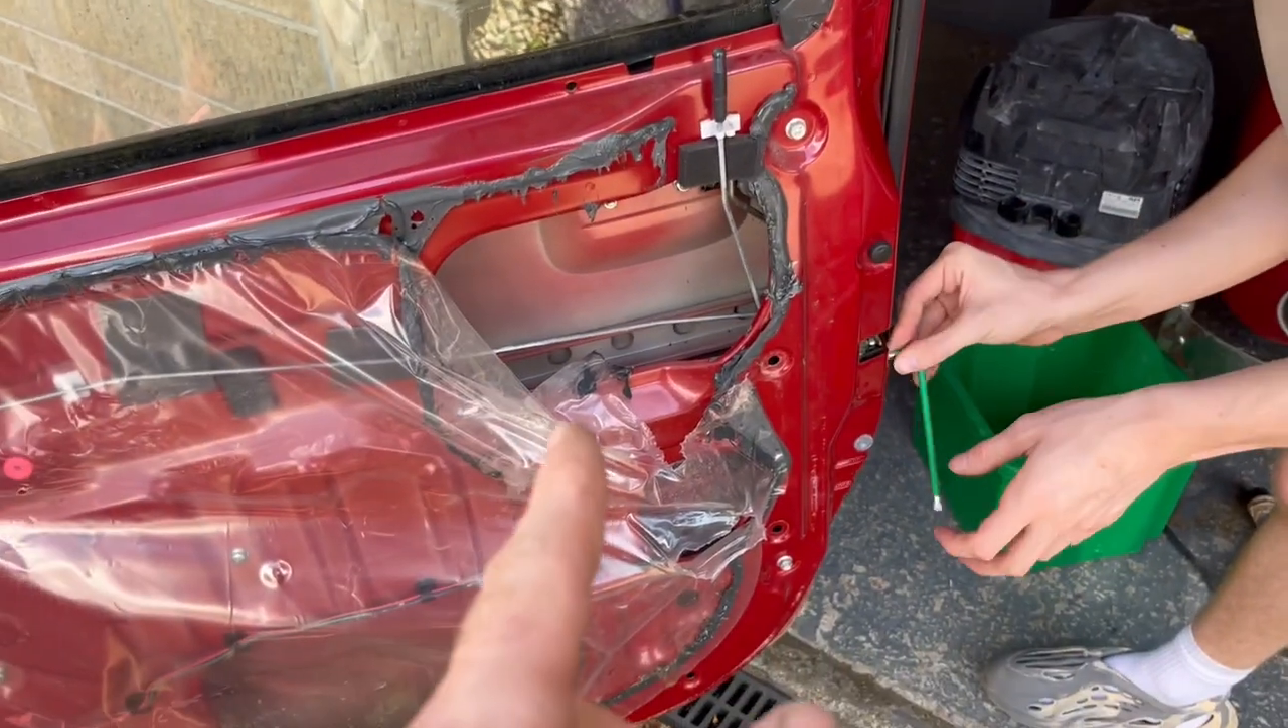We've got the door card off we've got the door open now.